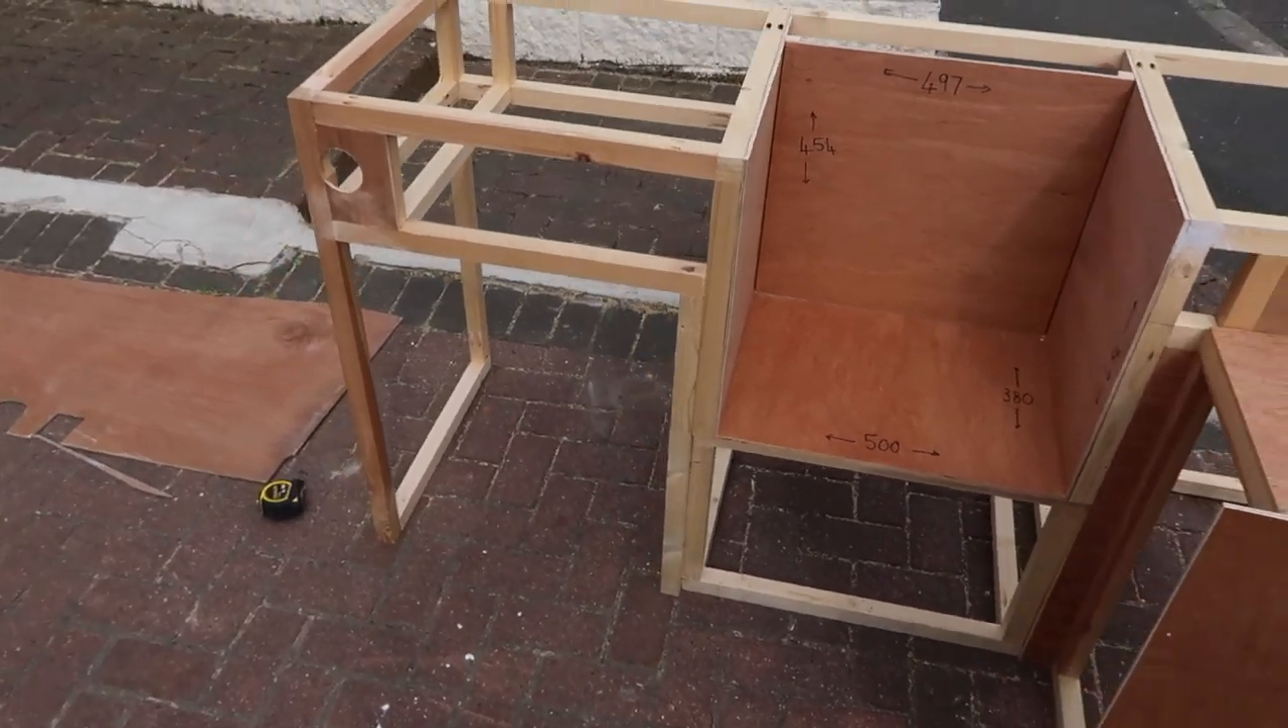All right guys just finished making the carcass for the kitchen so I'm gonna run through this with you now.